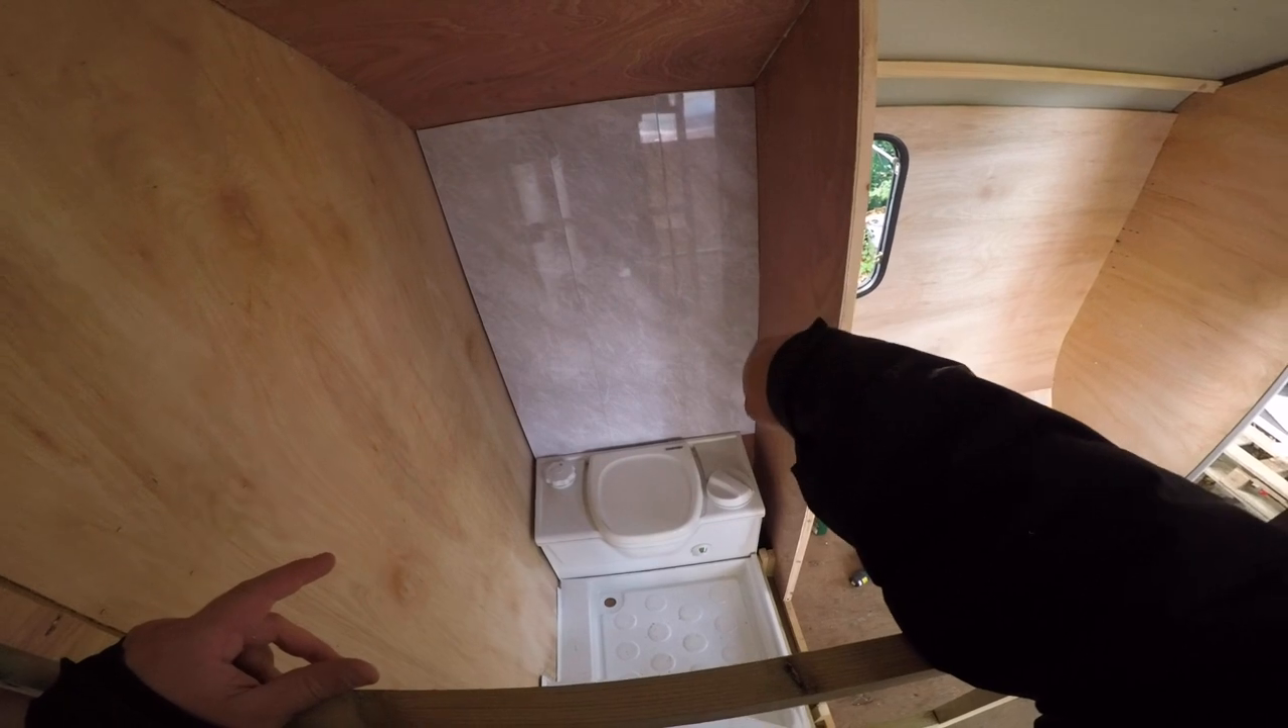I've put the cladding on that wall.